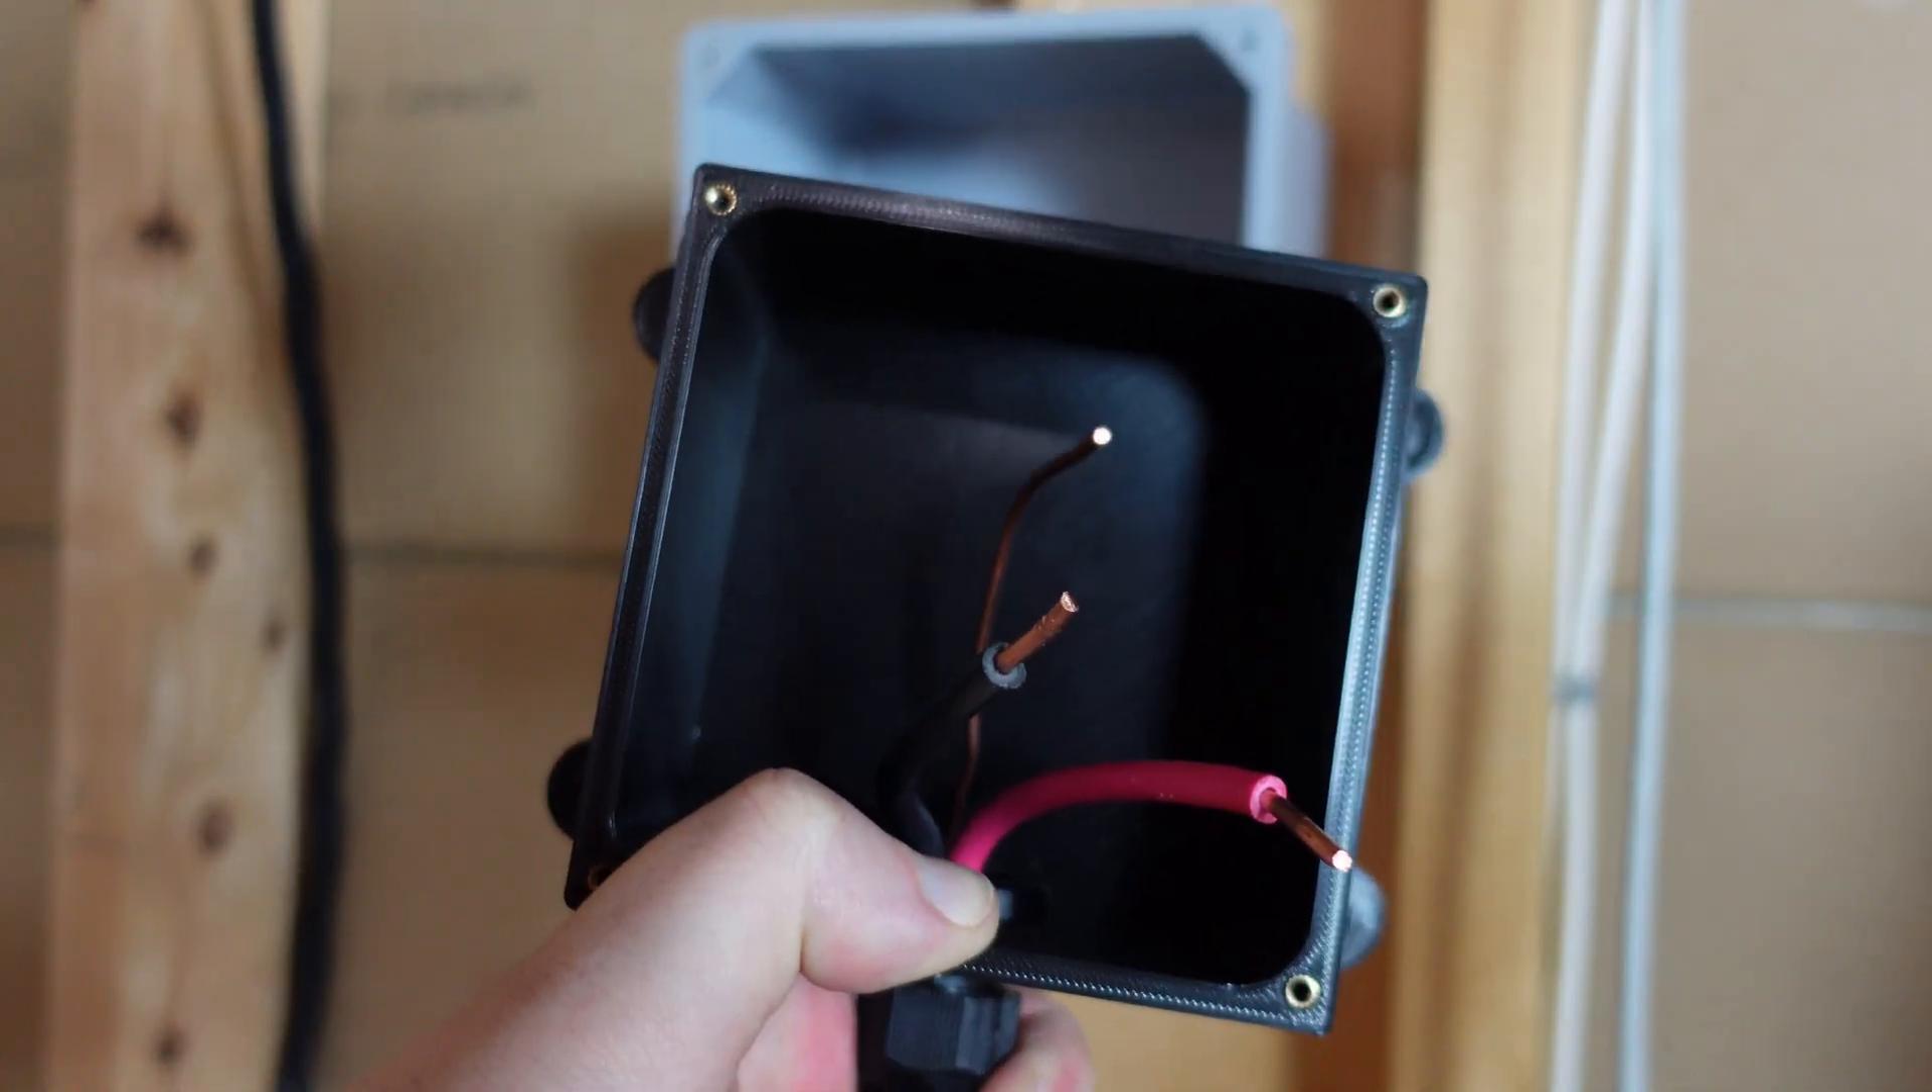I do have these wires out of that box and into this box.